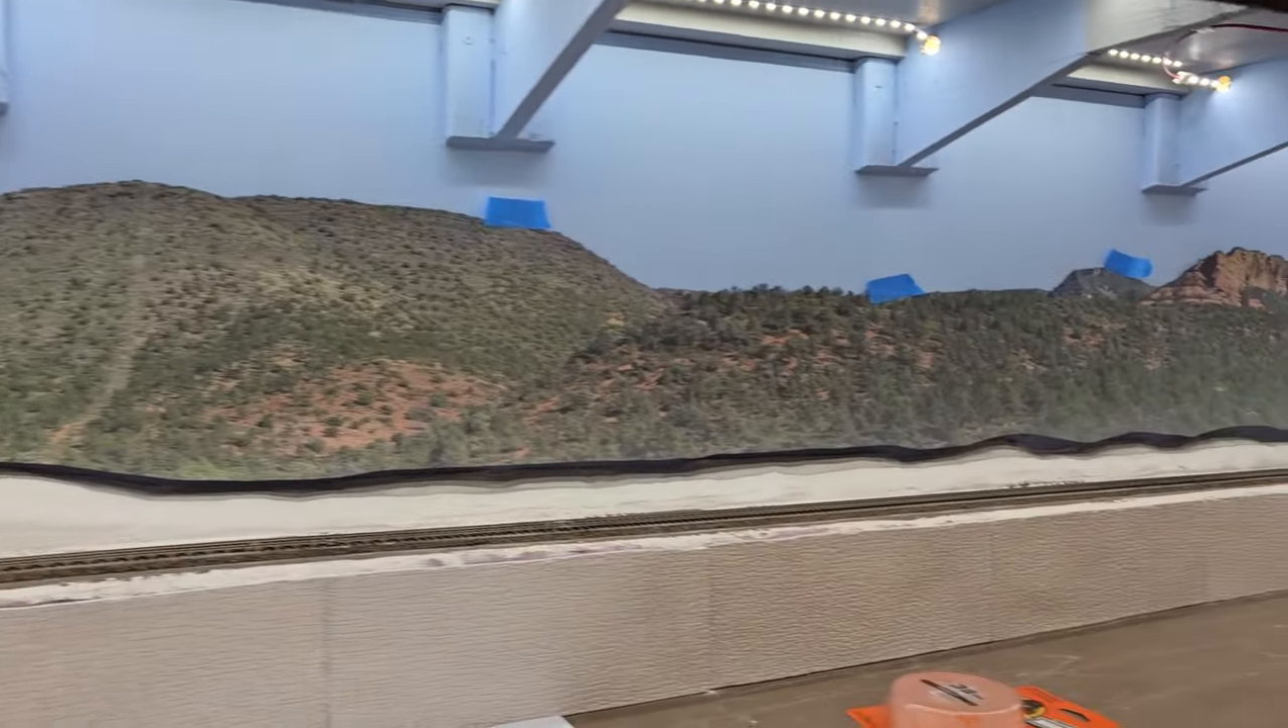I have the backdrop taped into position.